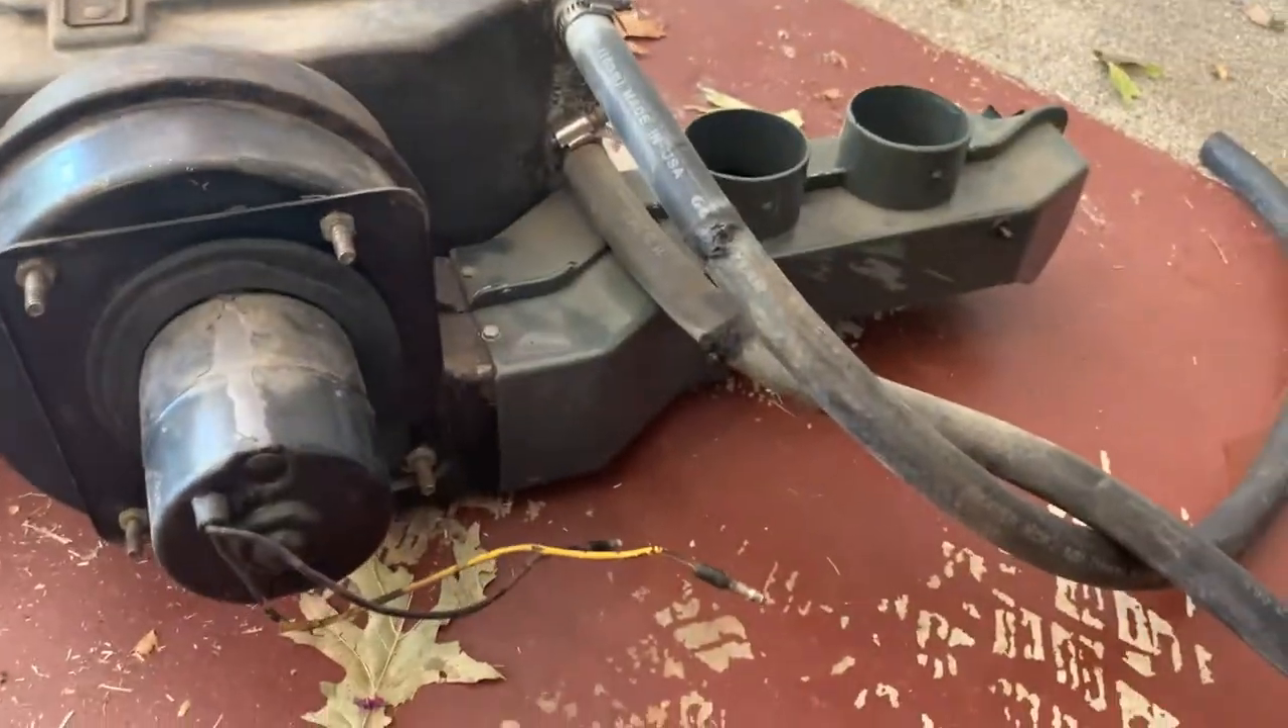It's just two bolts, and then I've got the original heater assembly right here pulled out.